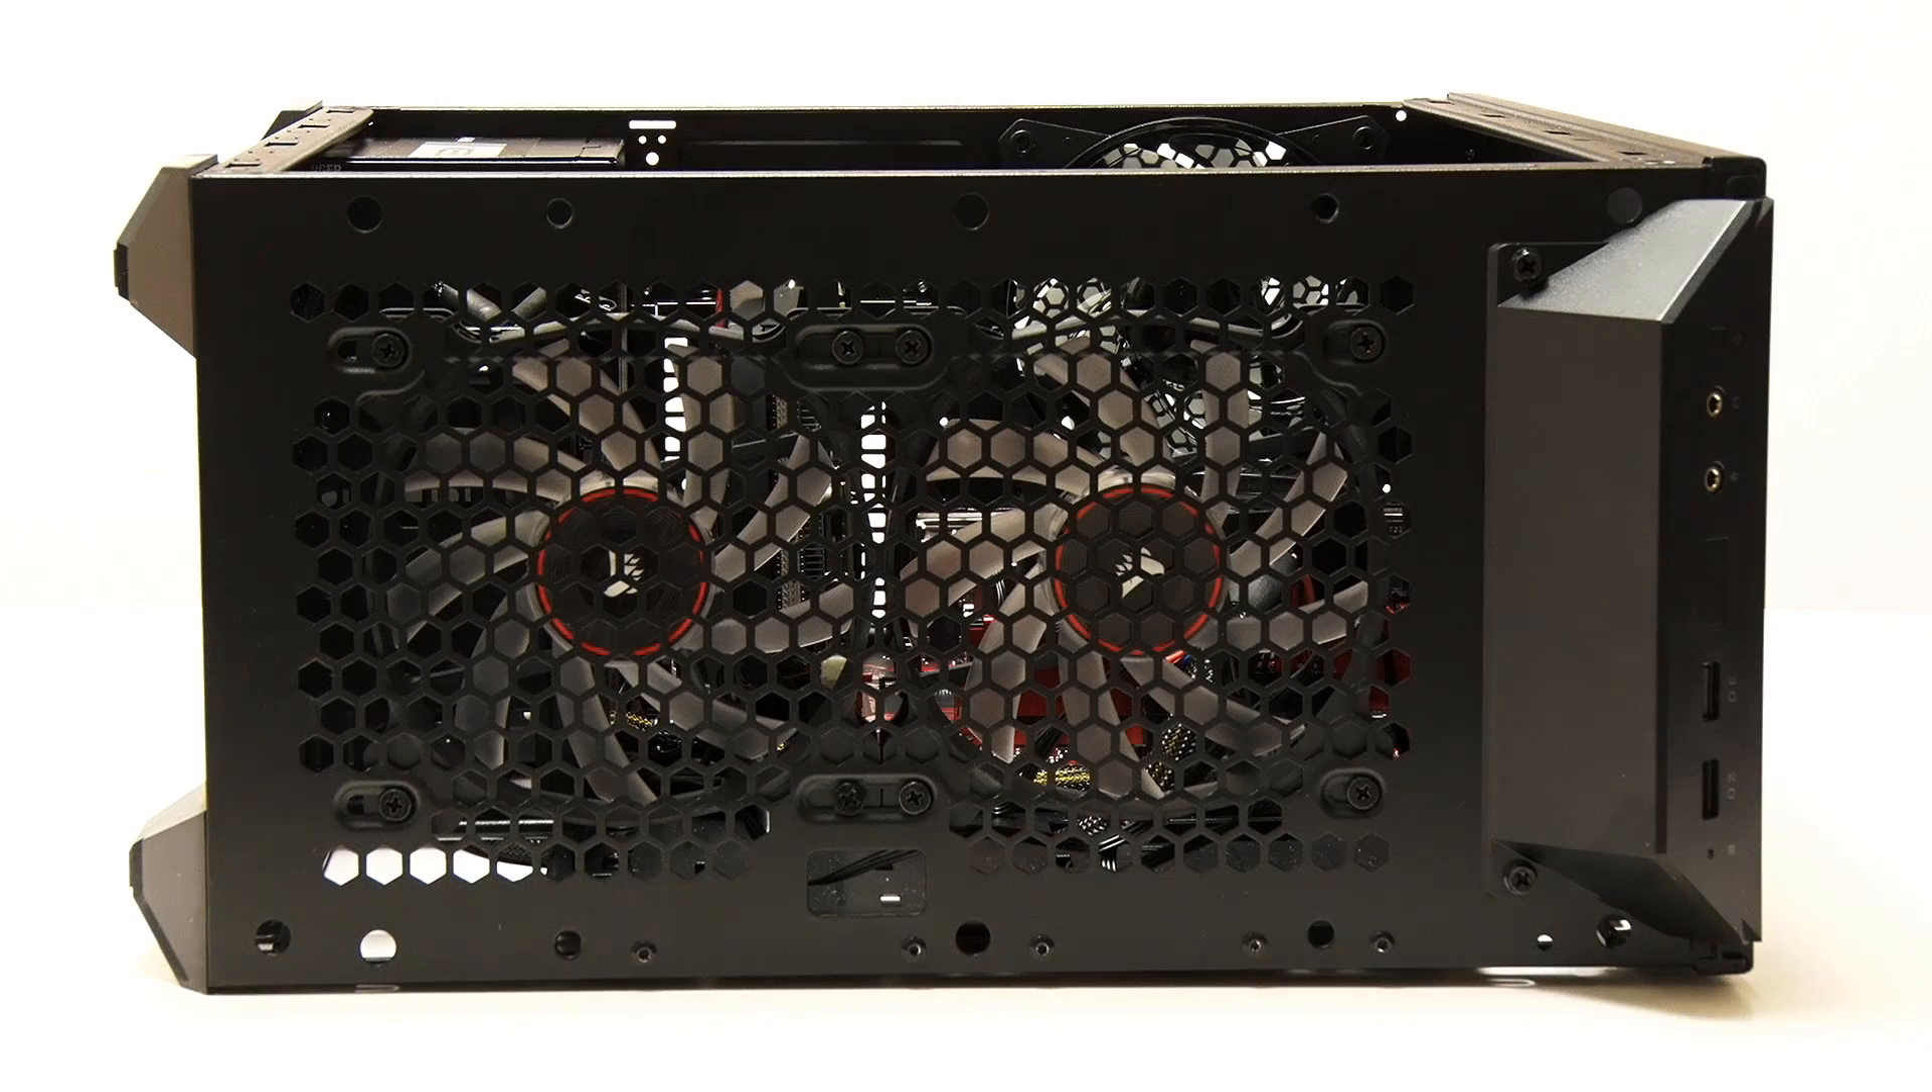Our PC has now got two front case fans.